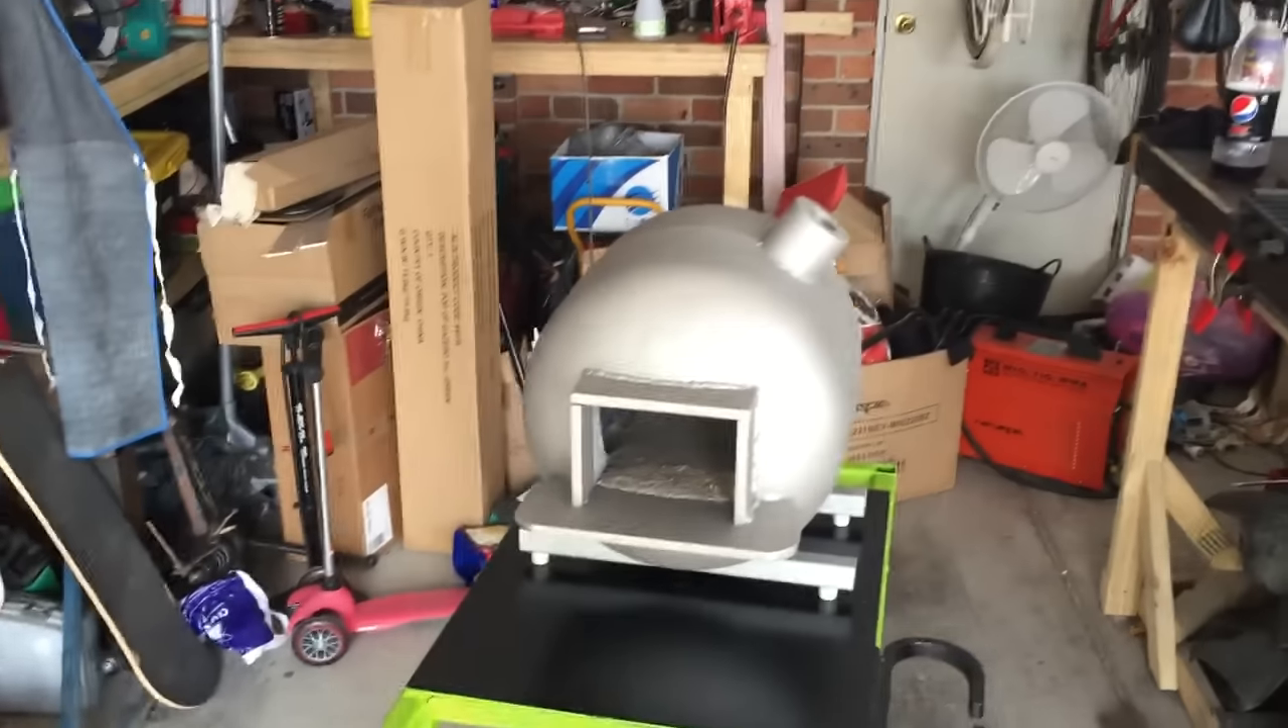So I've now mounted the forge to the stand, the trolley that I made.